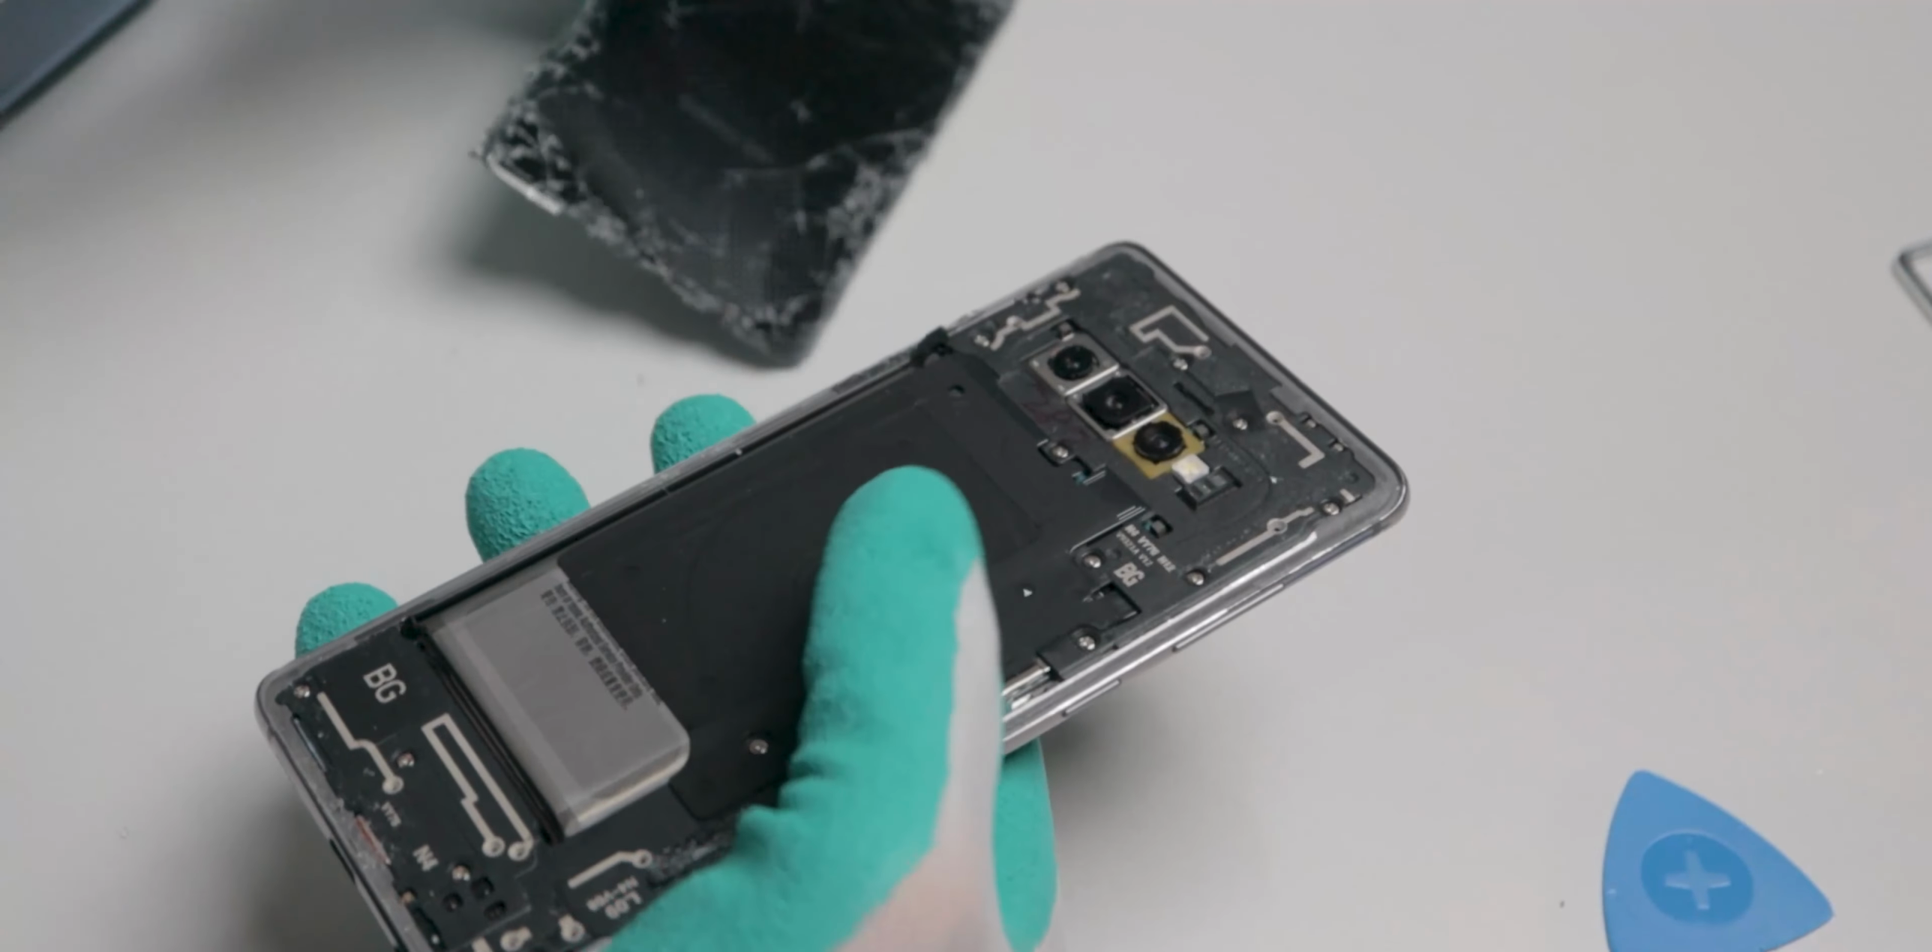I cut away the last of the adhesive and finally got the back glass off.